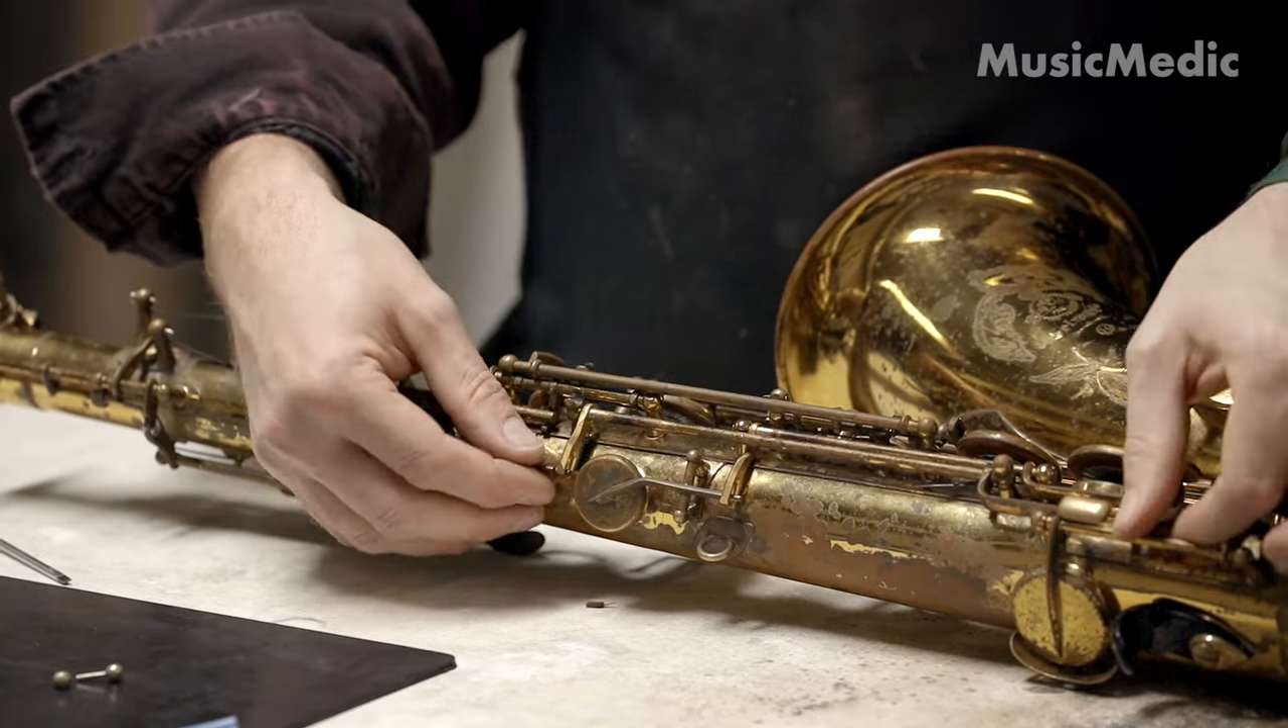Now that I've reassembled both the levers and the pad cups back onto the body, I can now check any alignment issues I may have.